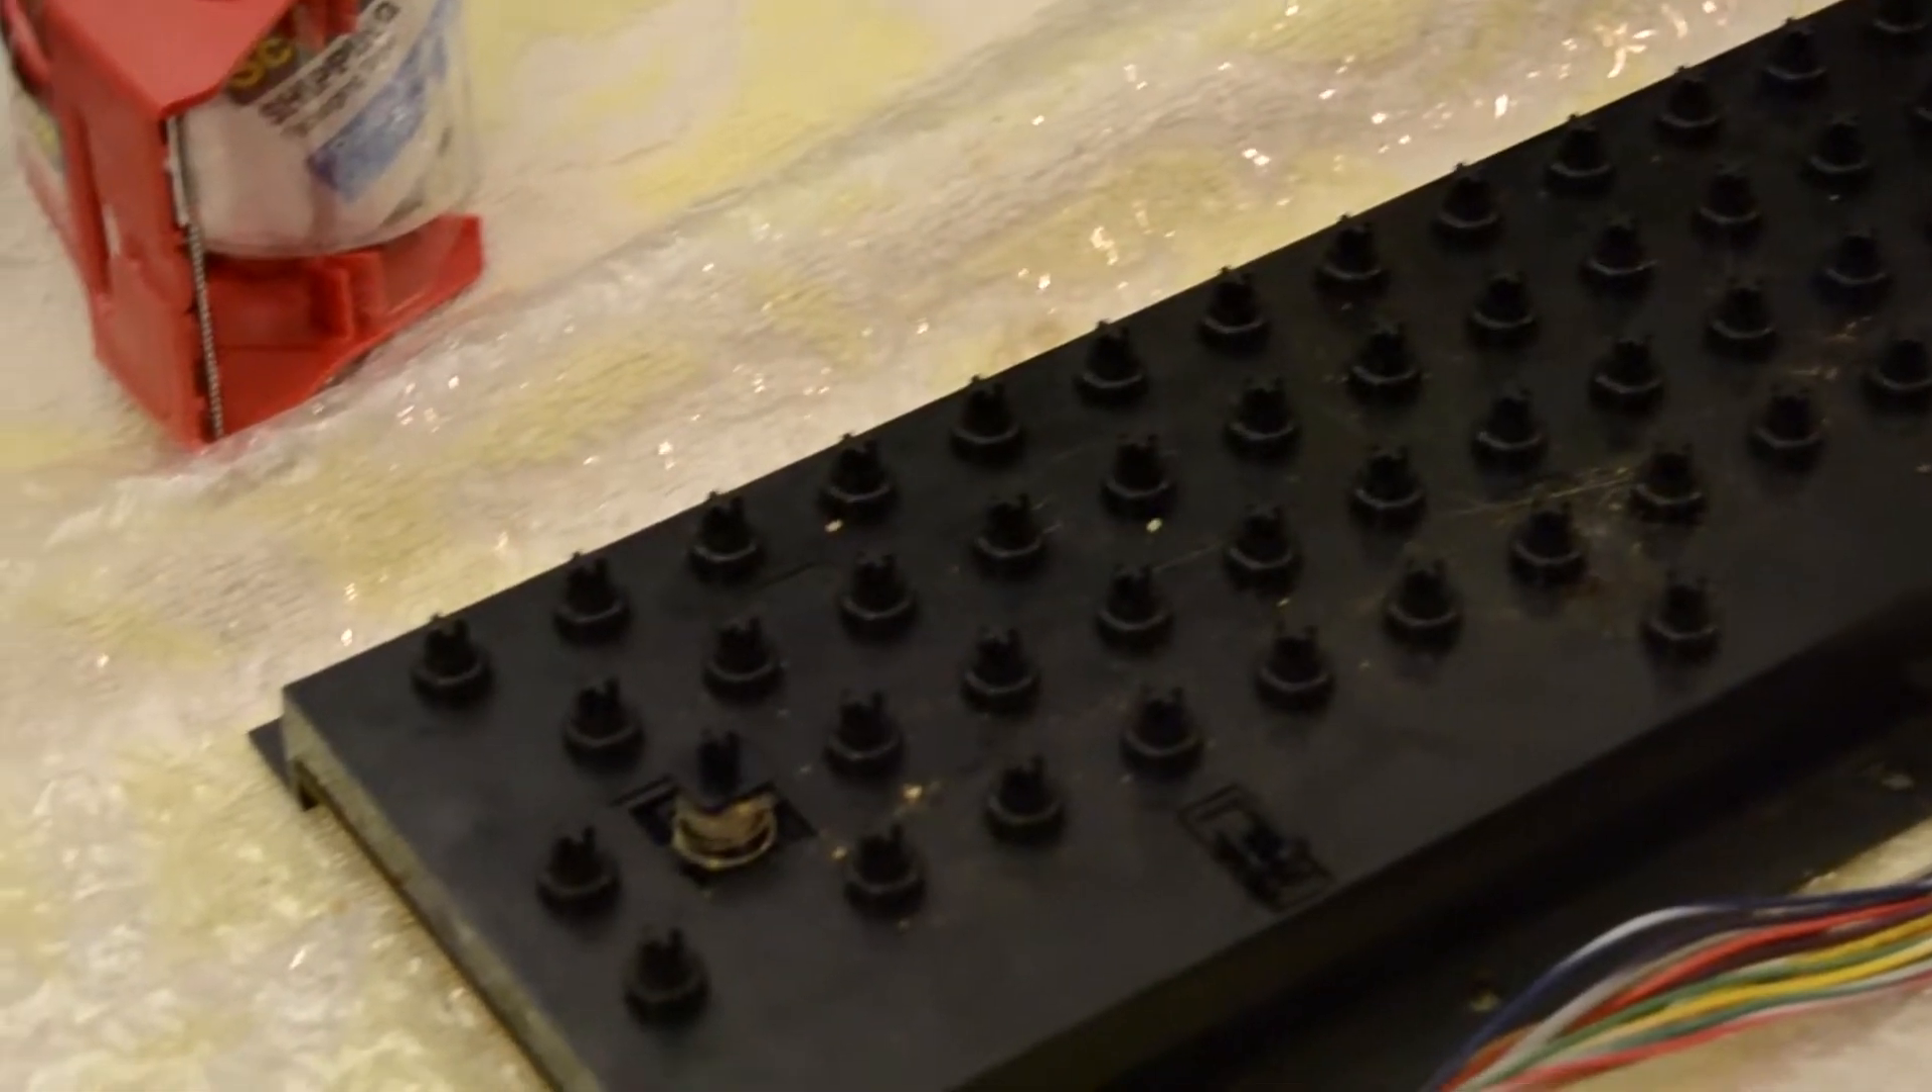Even still, the keys put up quite a fight and it took about 20 minutes, but I was finally able to remove all of the keys without damaging anything.